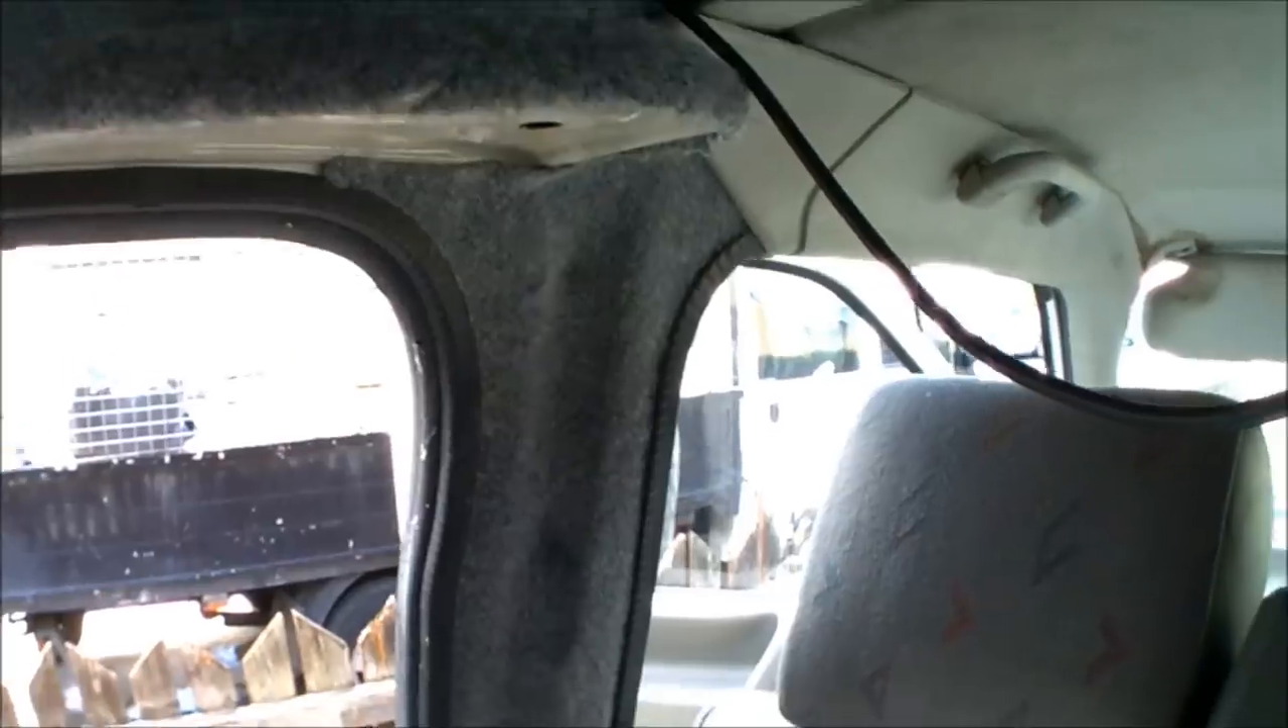So, that's the pillar all finished carpeted. I just need to put the seatbelt stuff back on again.